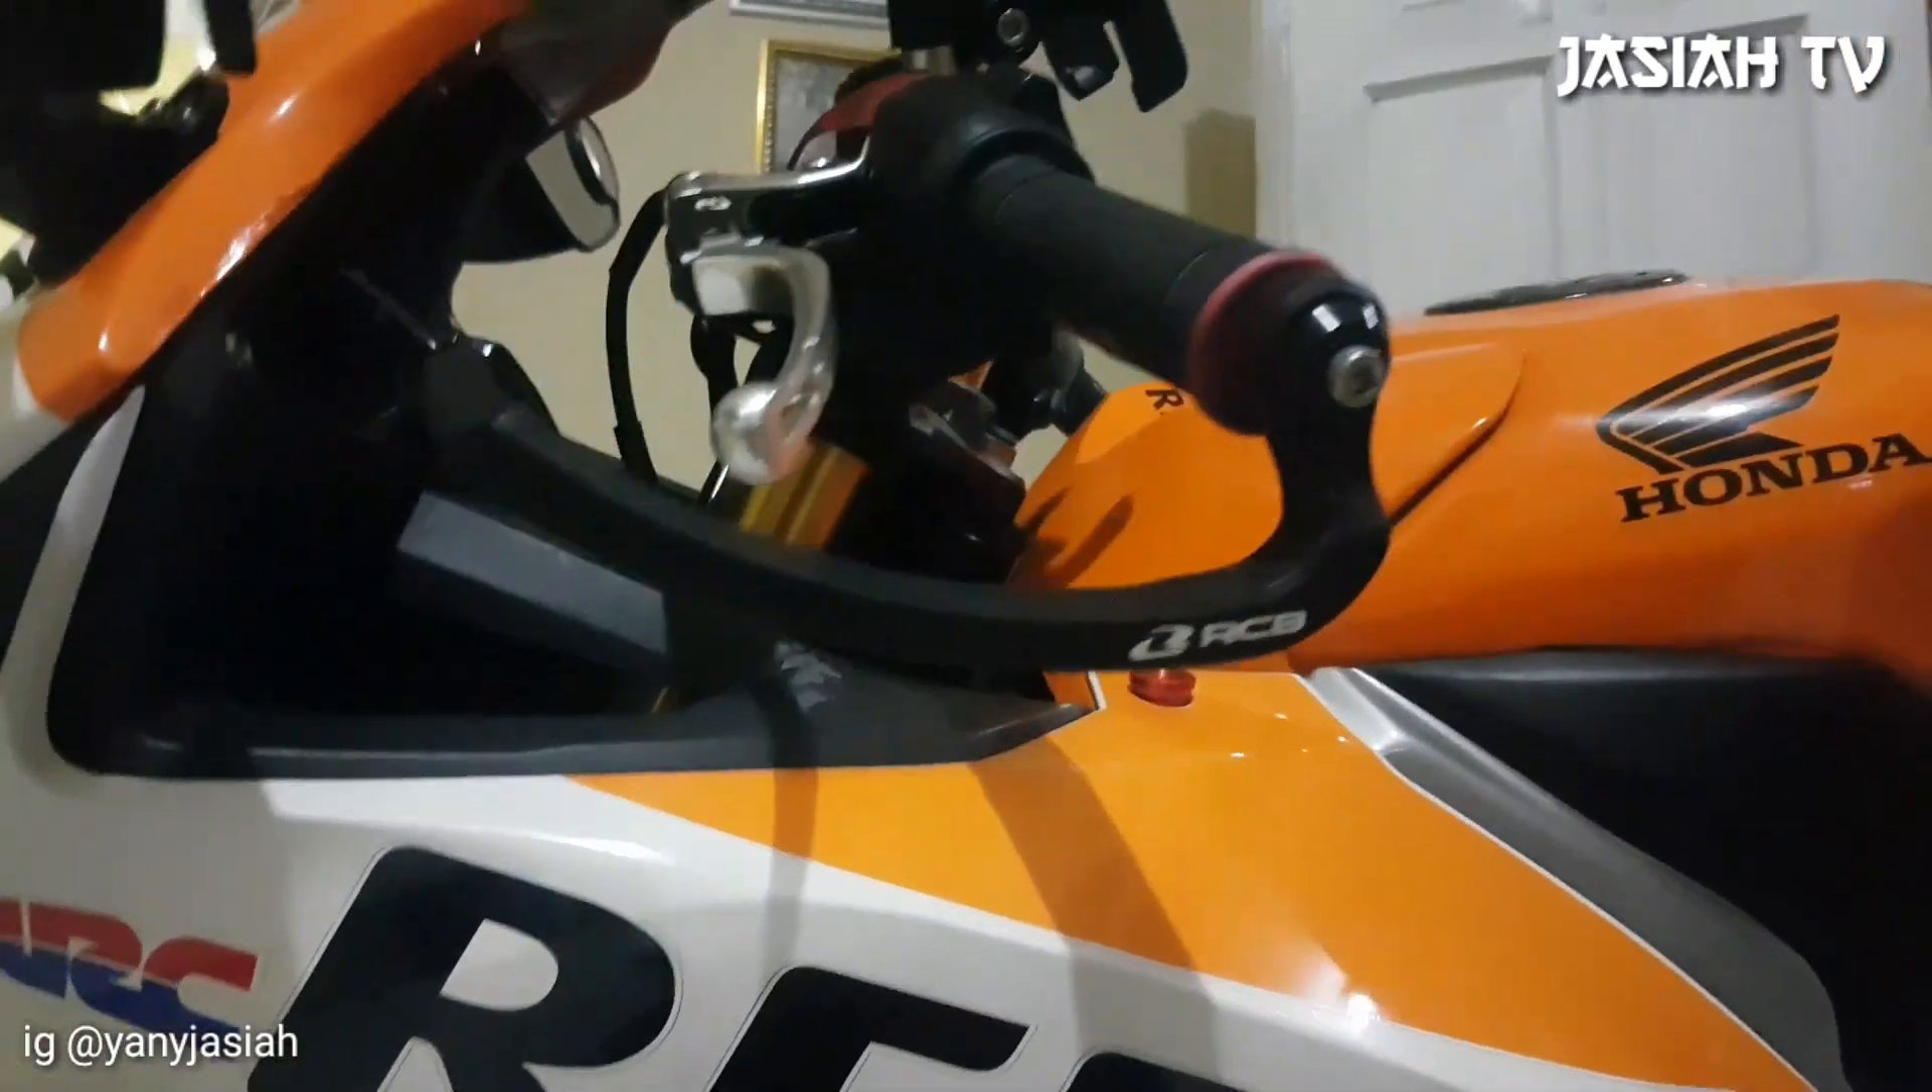Ini handguard sebelah kiri udah kepasangnya nih penampakannya nih kita tinggal pasangnya sebelah kanan.